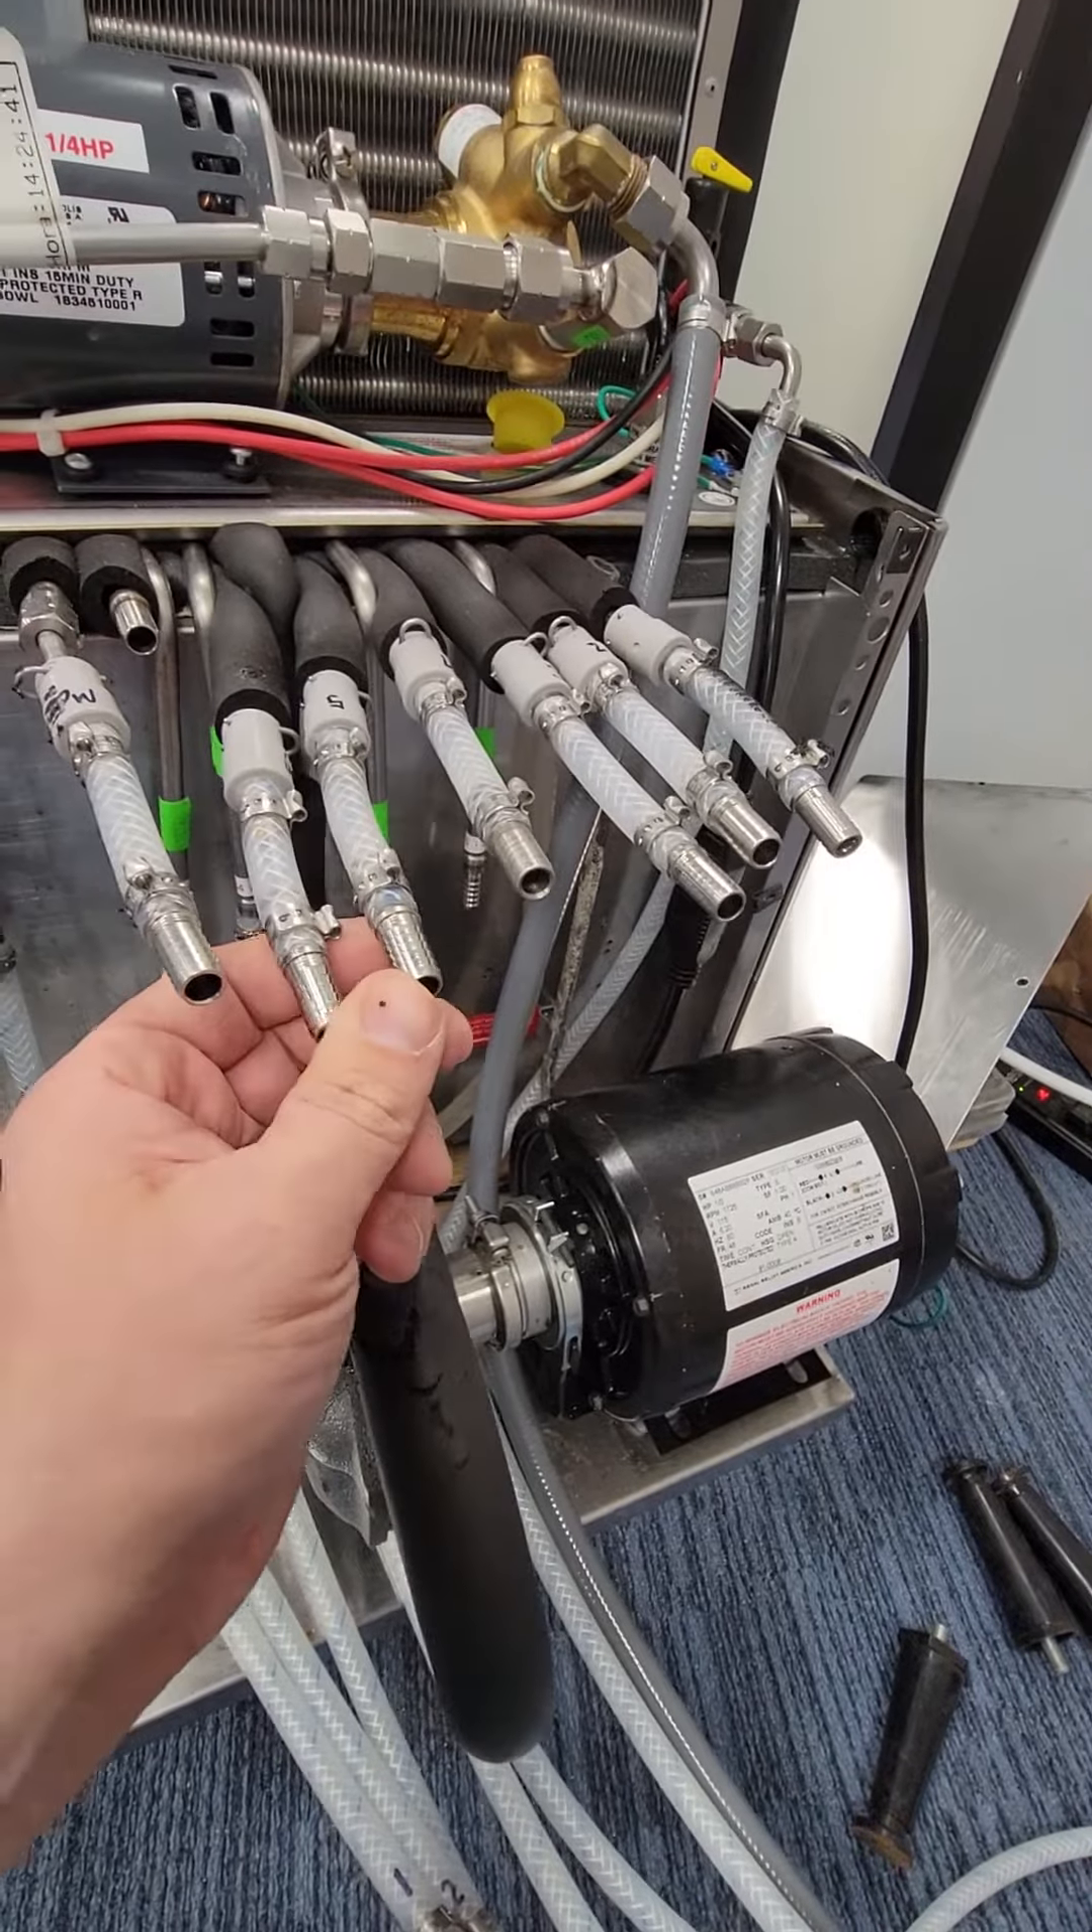So I've gone ahead and put little tails with quarter inch to 3 8 reducers on them so now all the ports coming out are 3 8 as well.